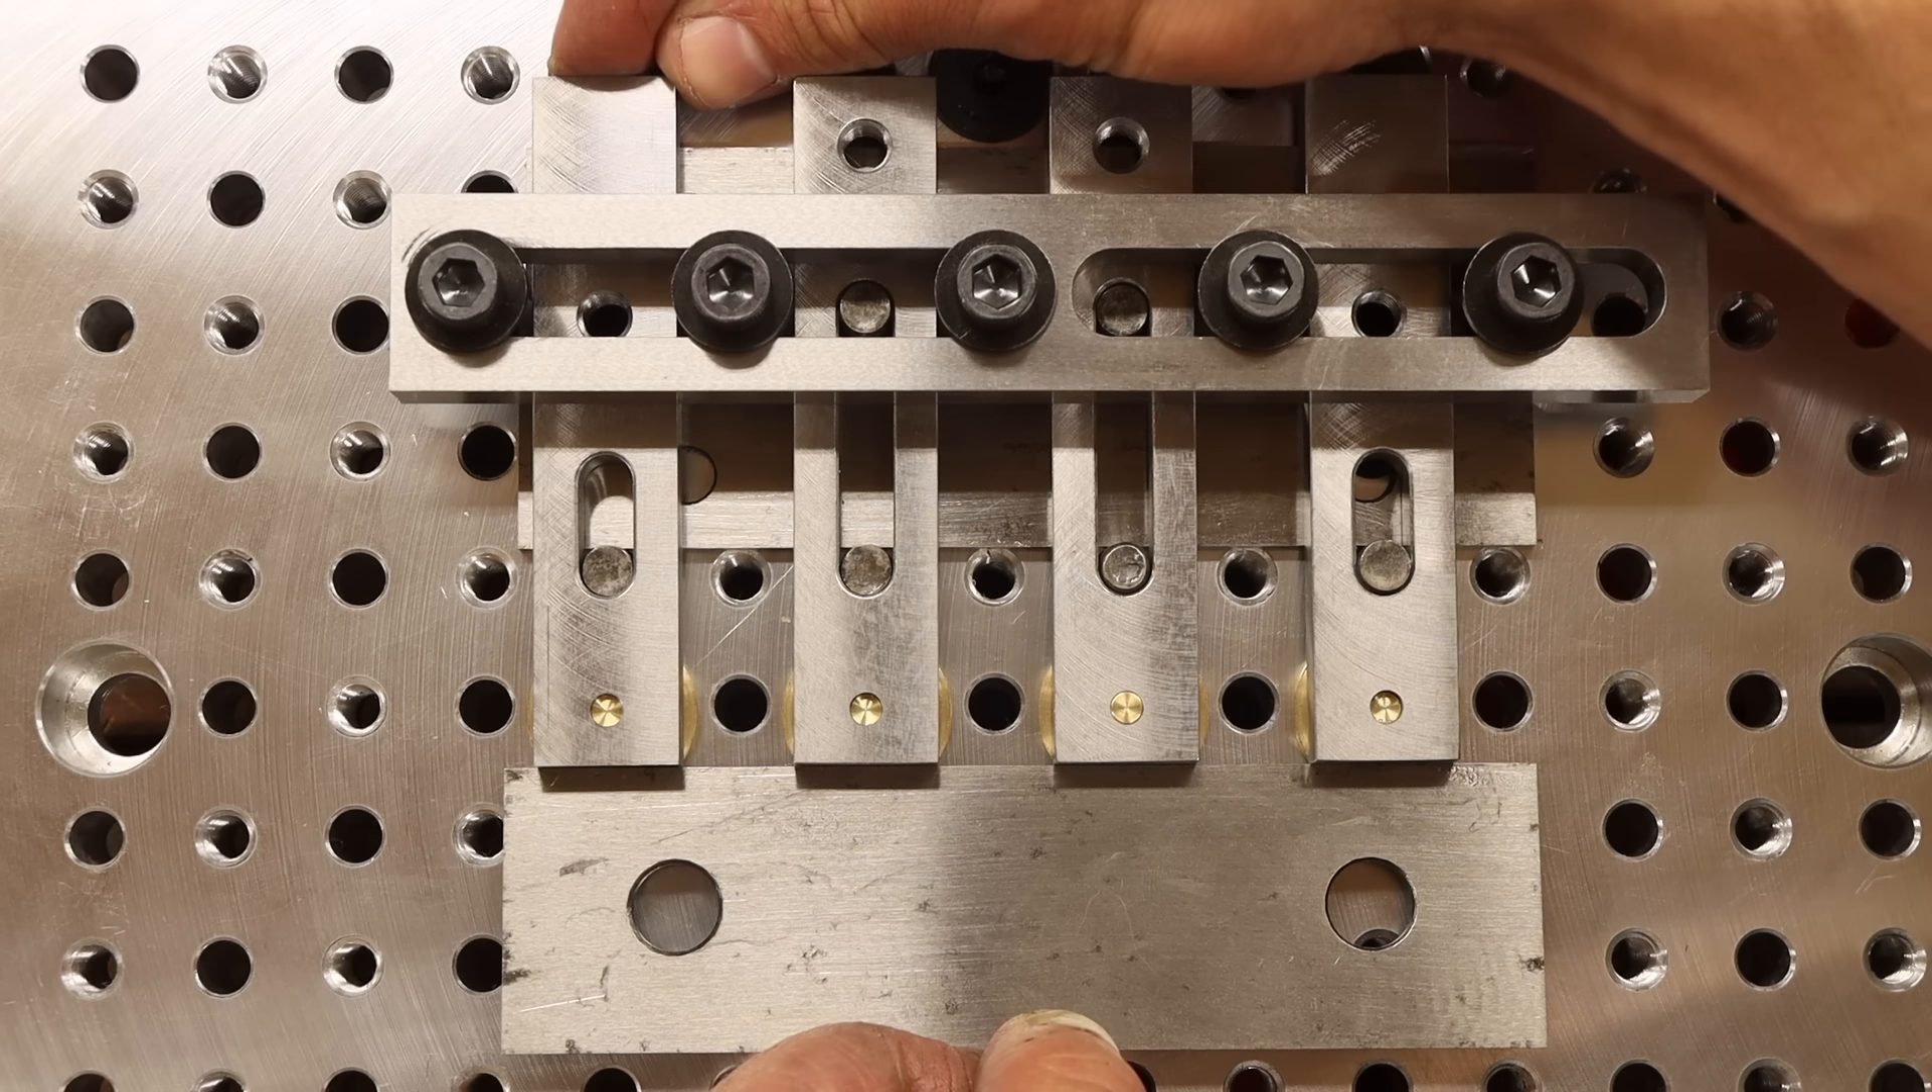To hold everything down, I have this bar I made from an old project that perfectly spans all four parts.